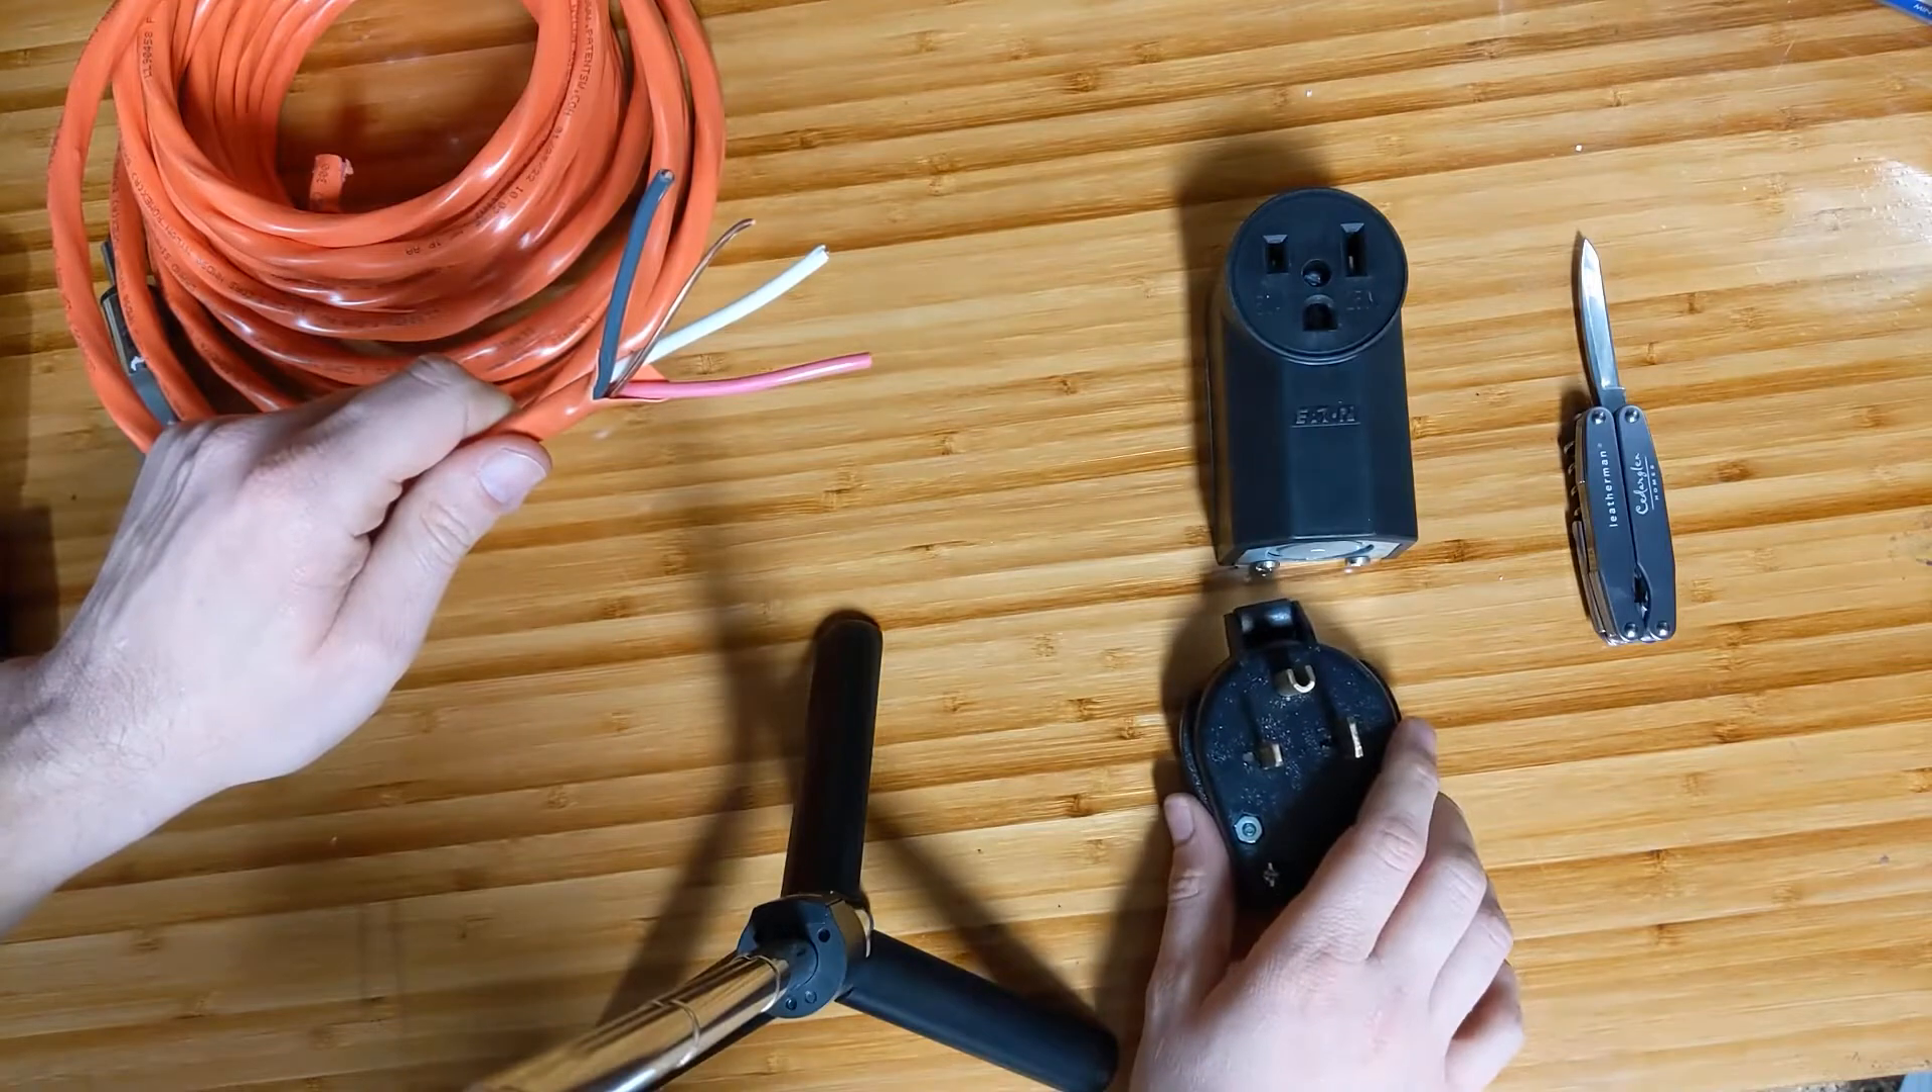All right so I've removed the exterior sheathing from this wire and as you can see we have a black, a white, a red and a ground.